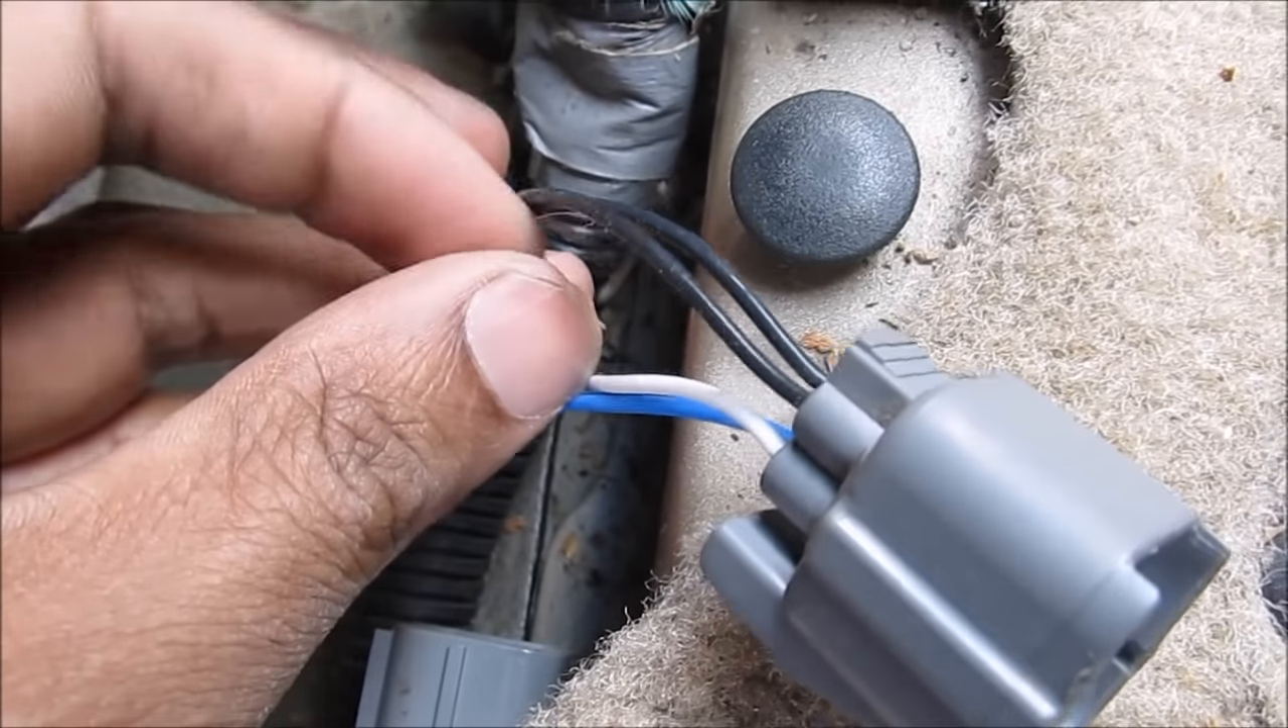Here's the shielding removed from the oxygen sensor plug.